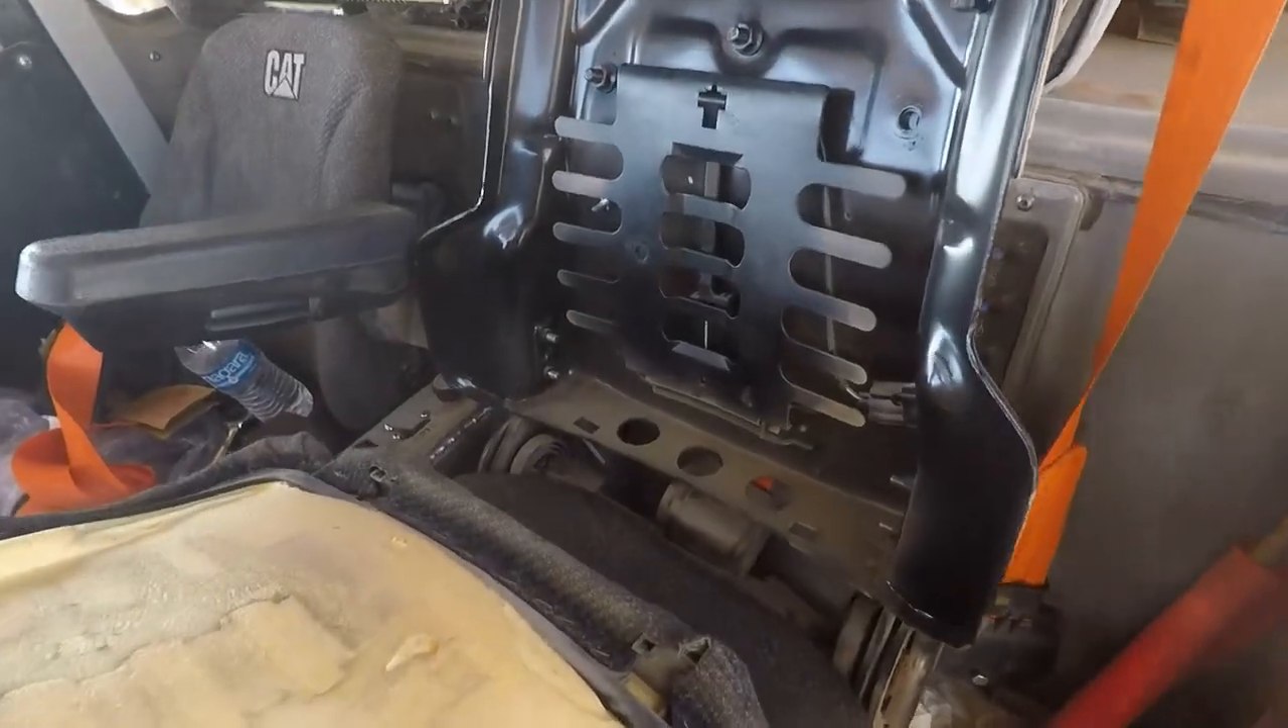Alright, we've got the back of the seat off.